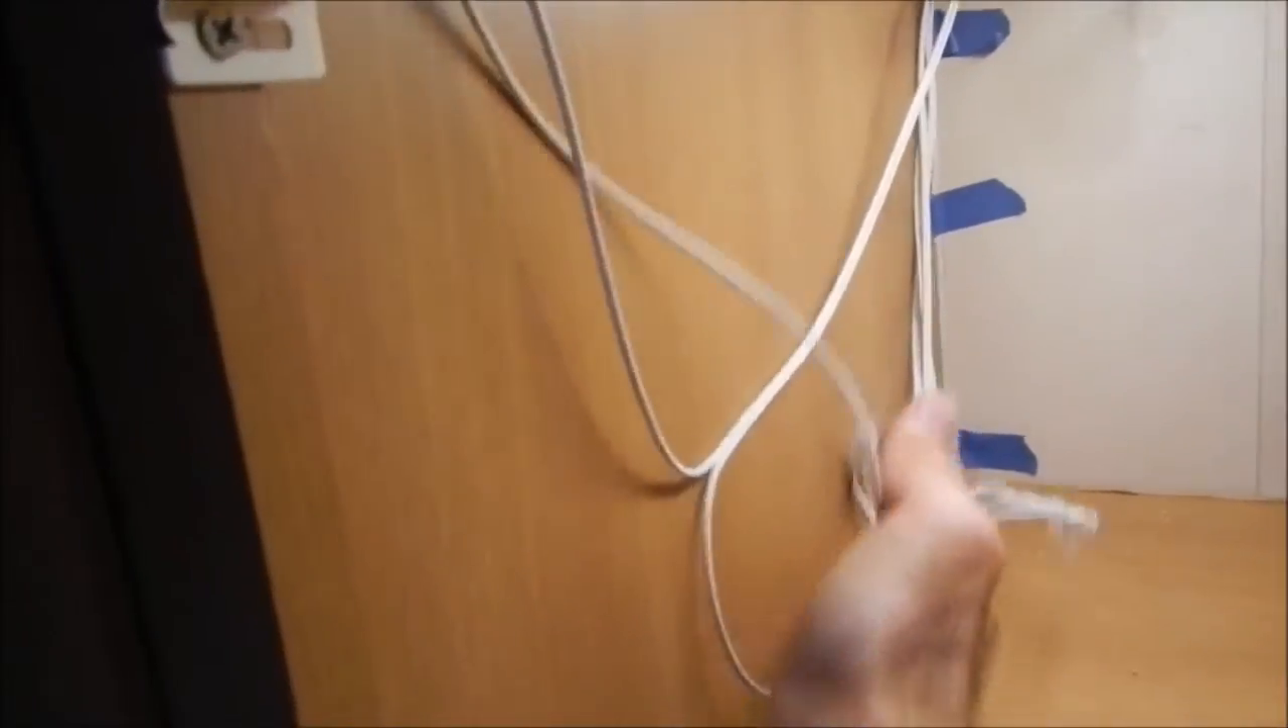The blue tape I'll remove once the silicone dries.